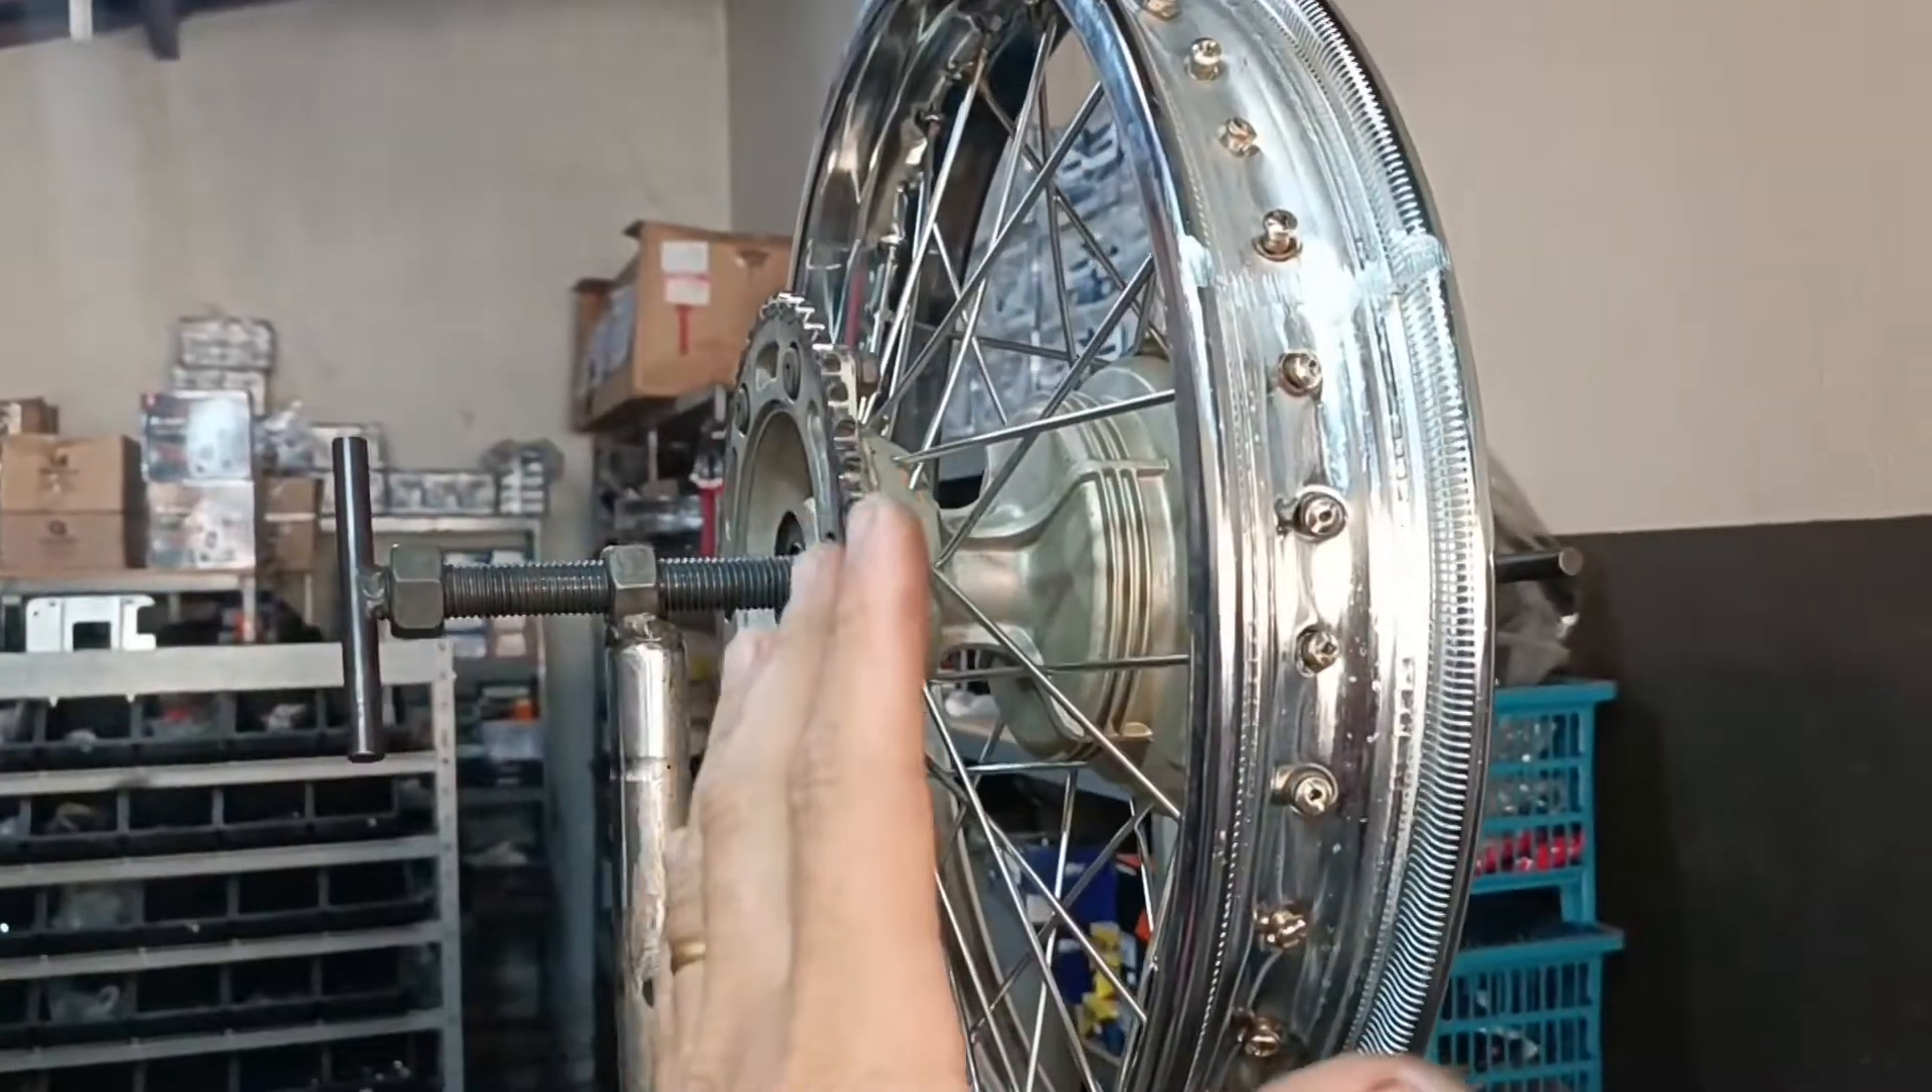Agora a rodazinha tá toda montadinha já coloquei em nossos no nosso alinhador caseiro.